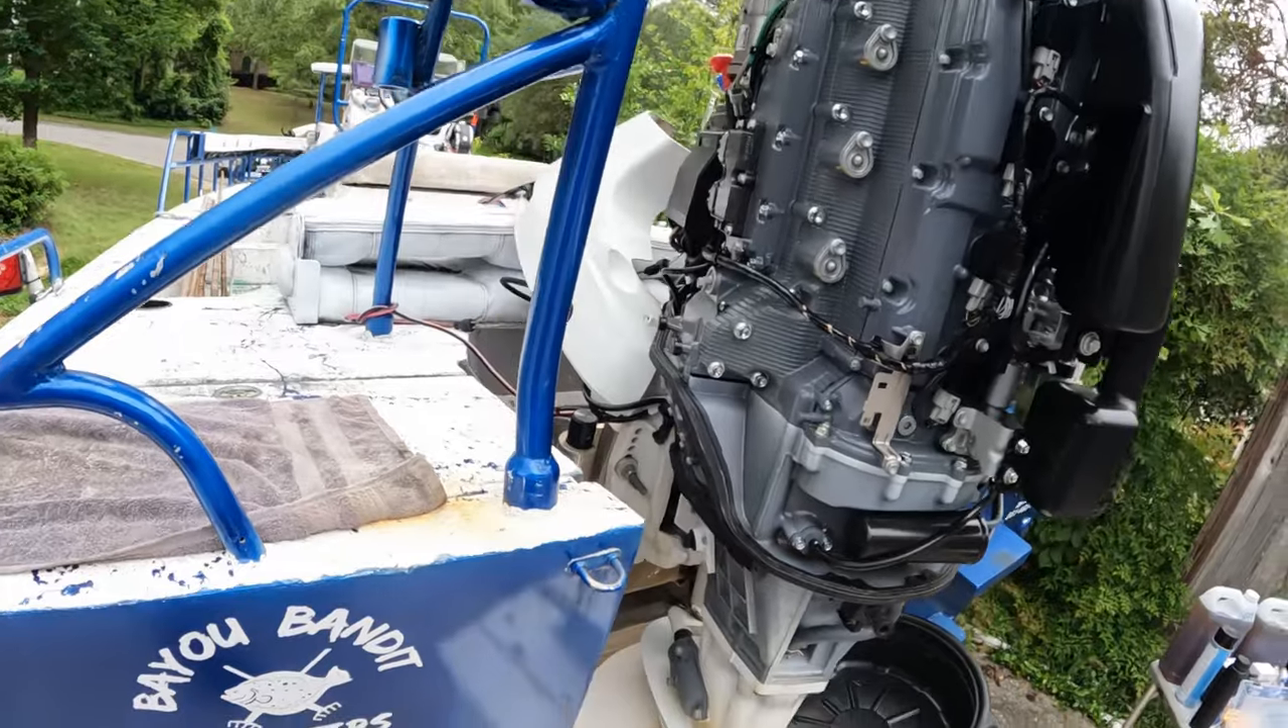I went ahead and removed all the side plastics from the motor.